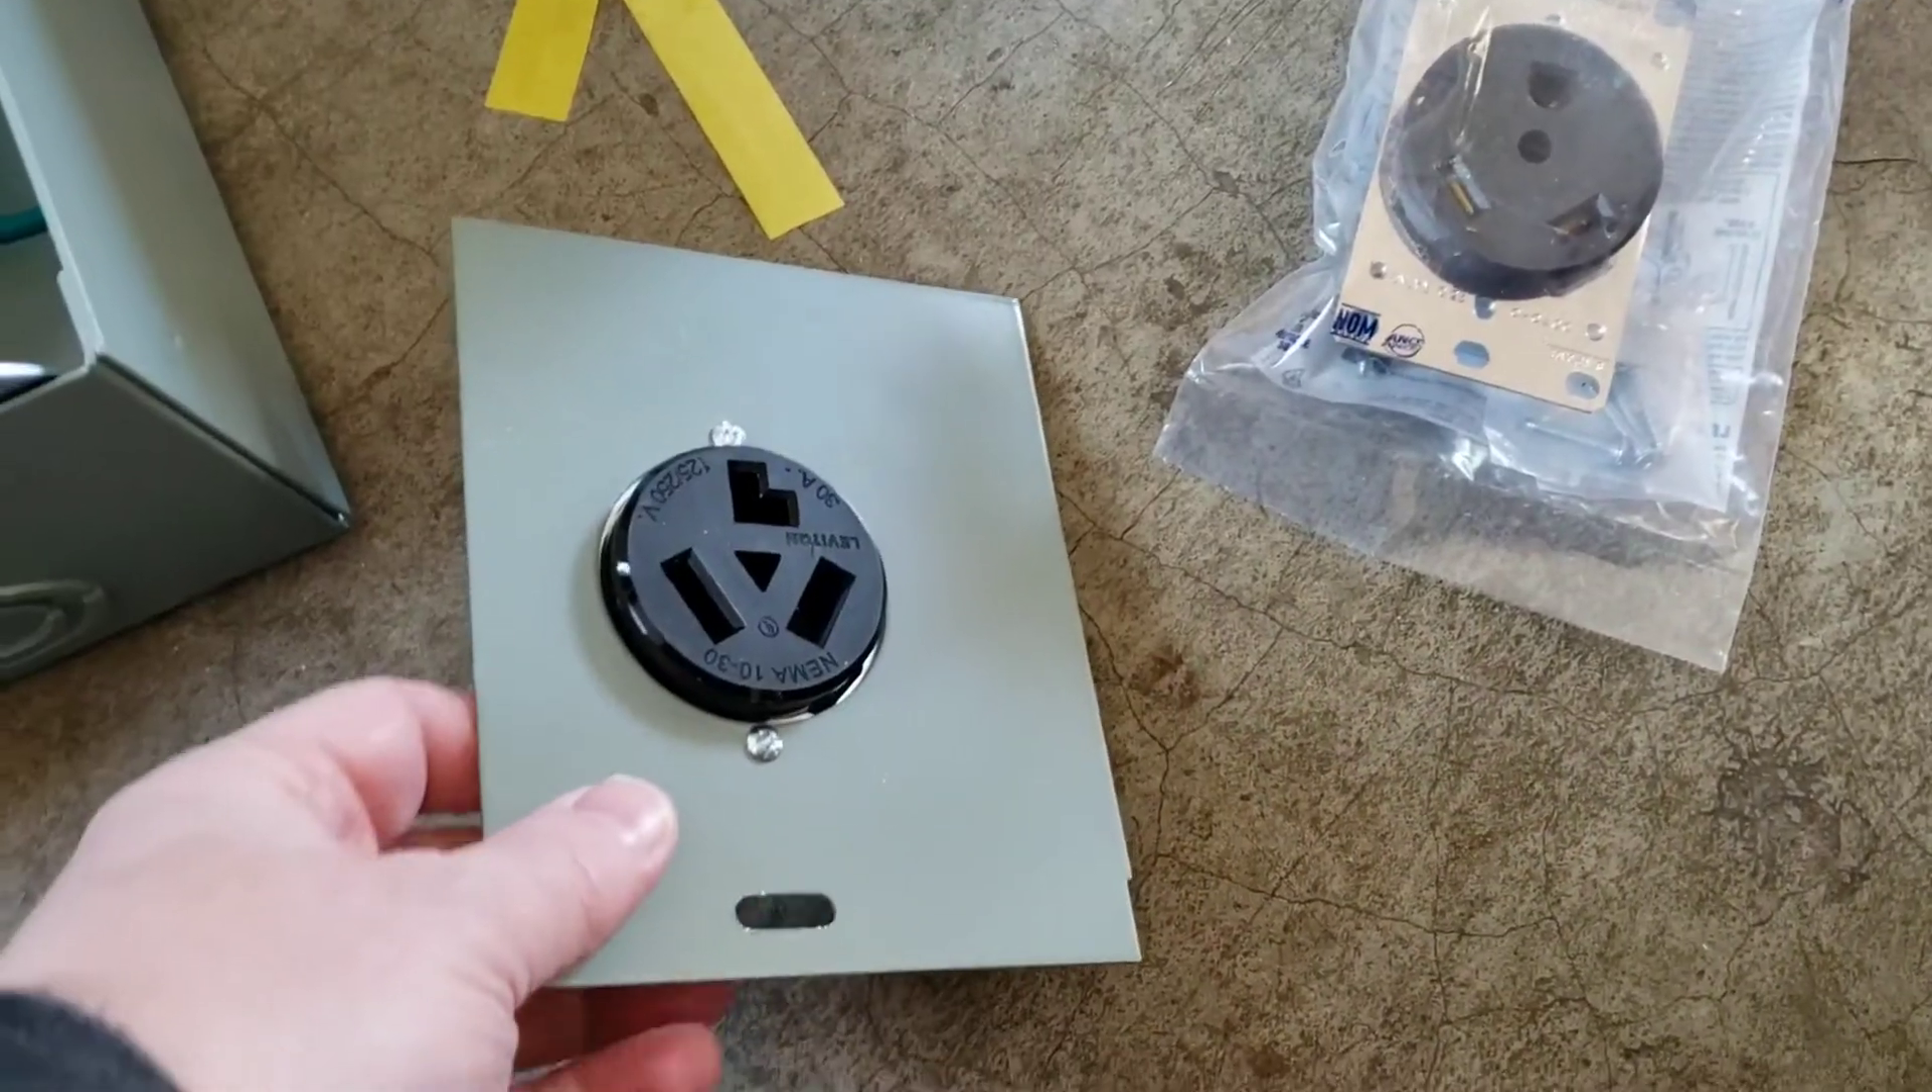Here's the outlet installed in the plate before we put it back in.